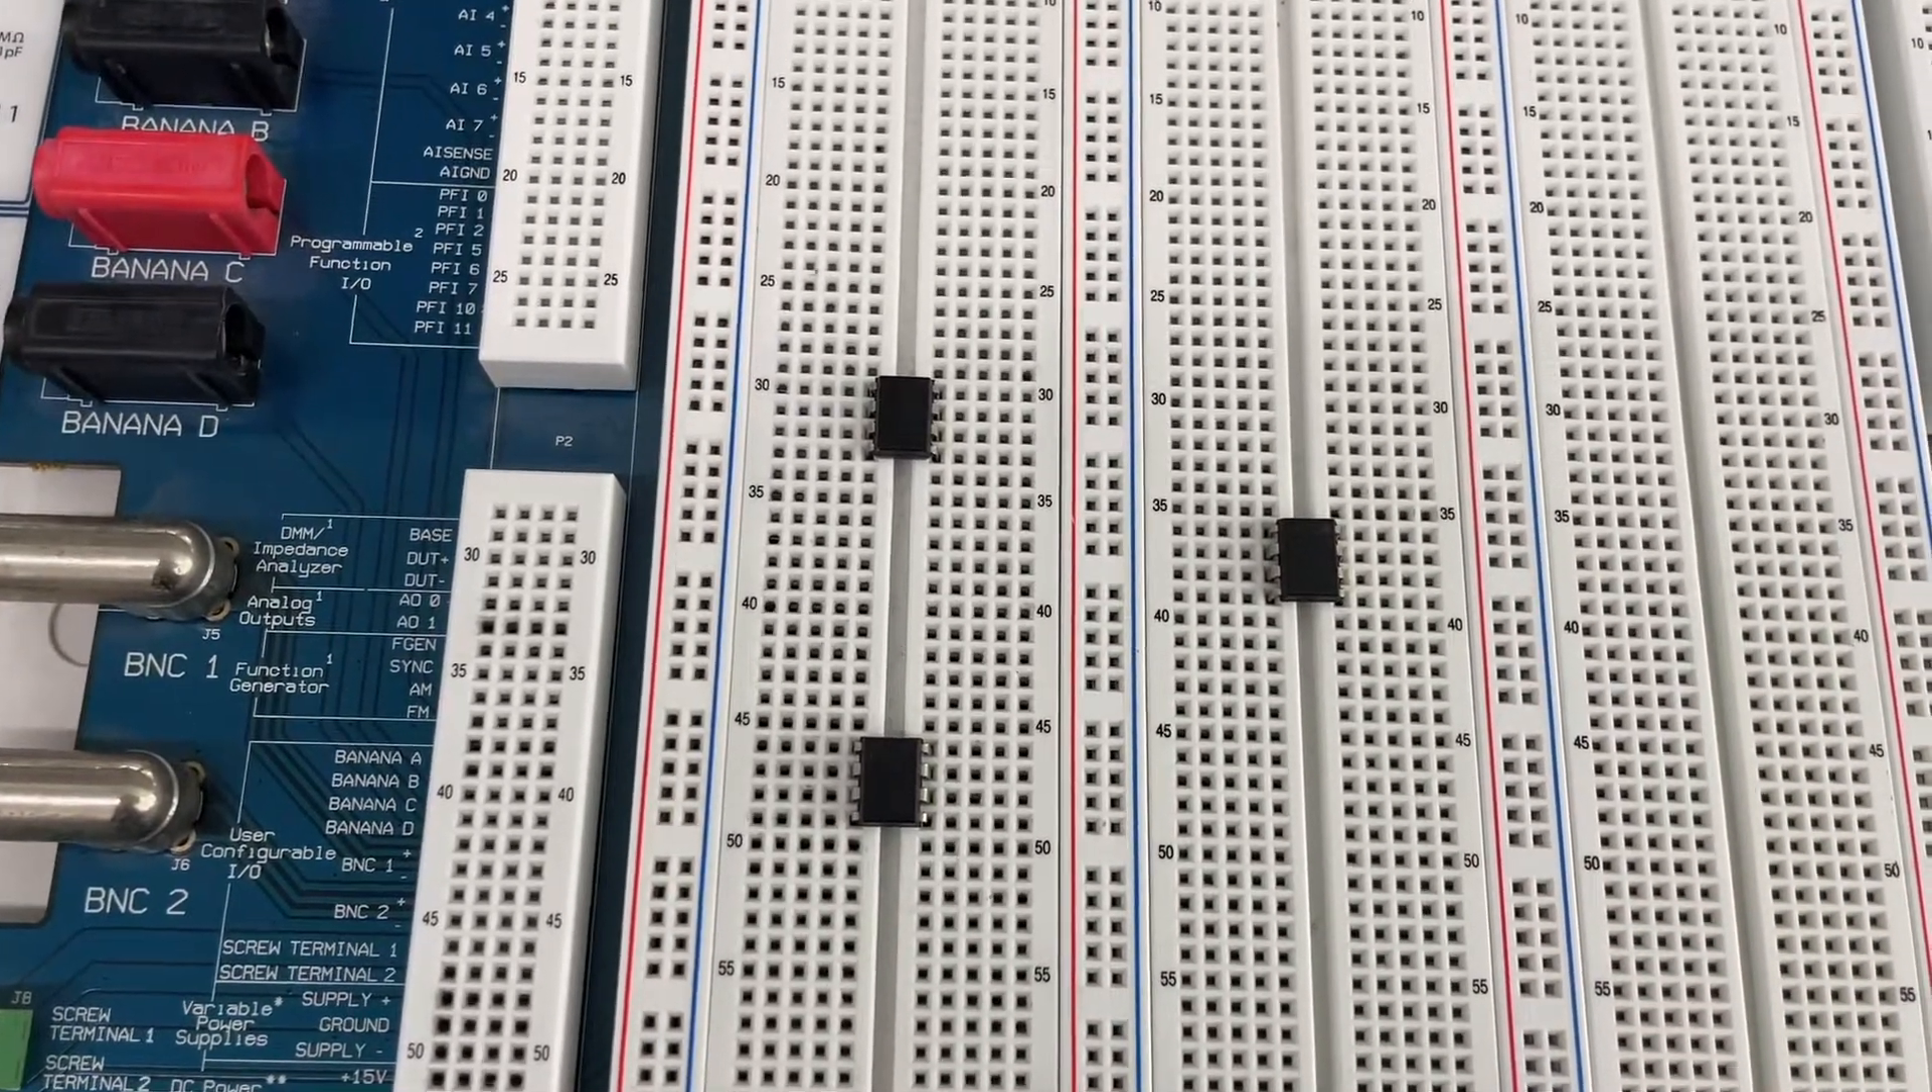Okay so now I have all of my three op amps connected on the board.